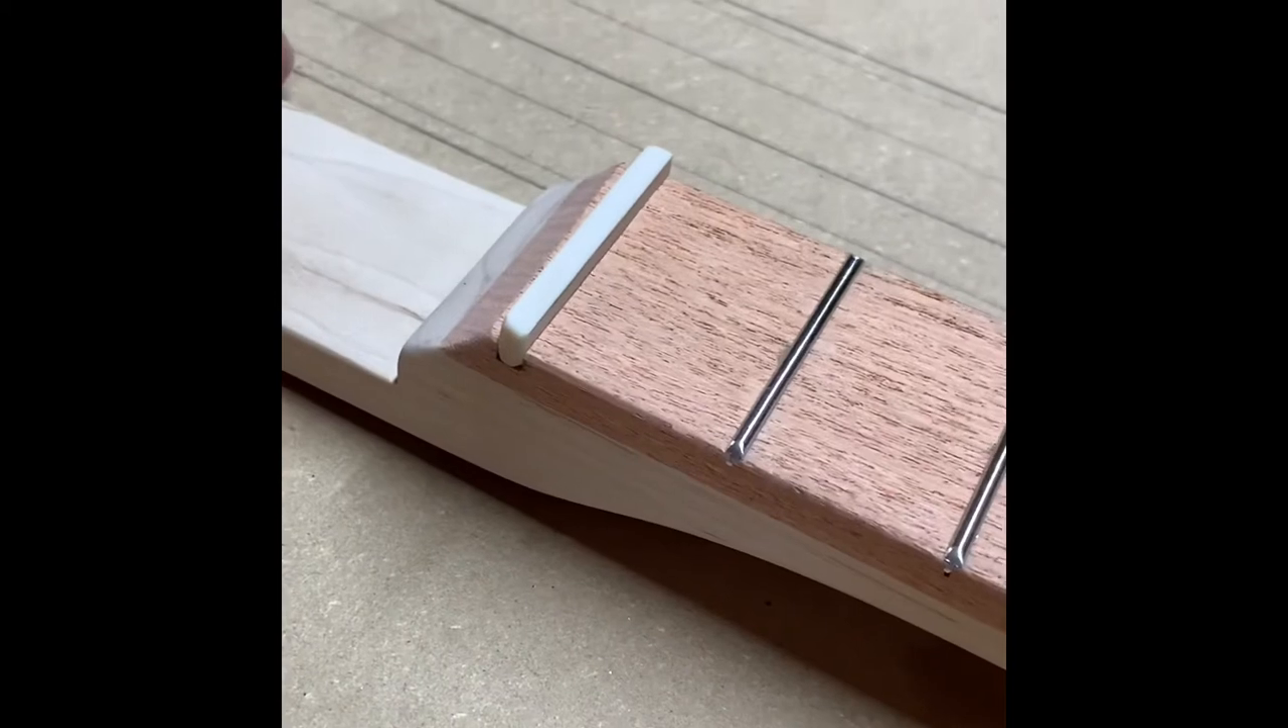There is the nut all ground down fit in that groove.